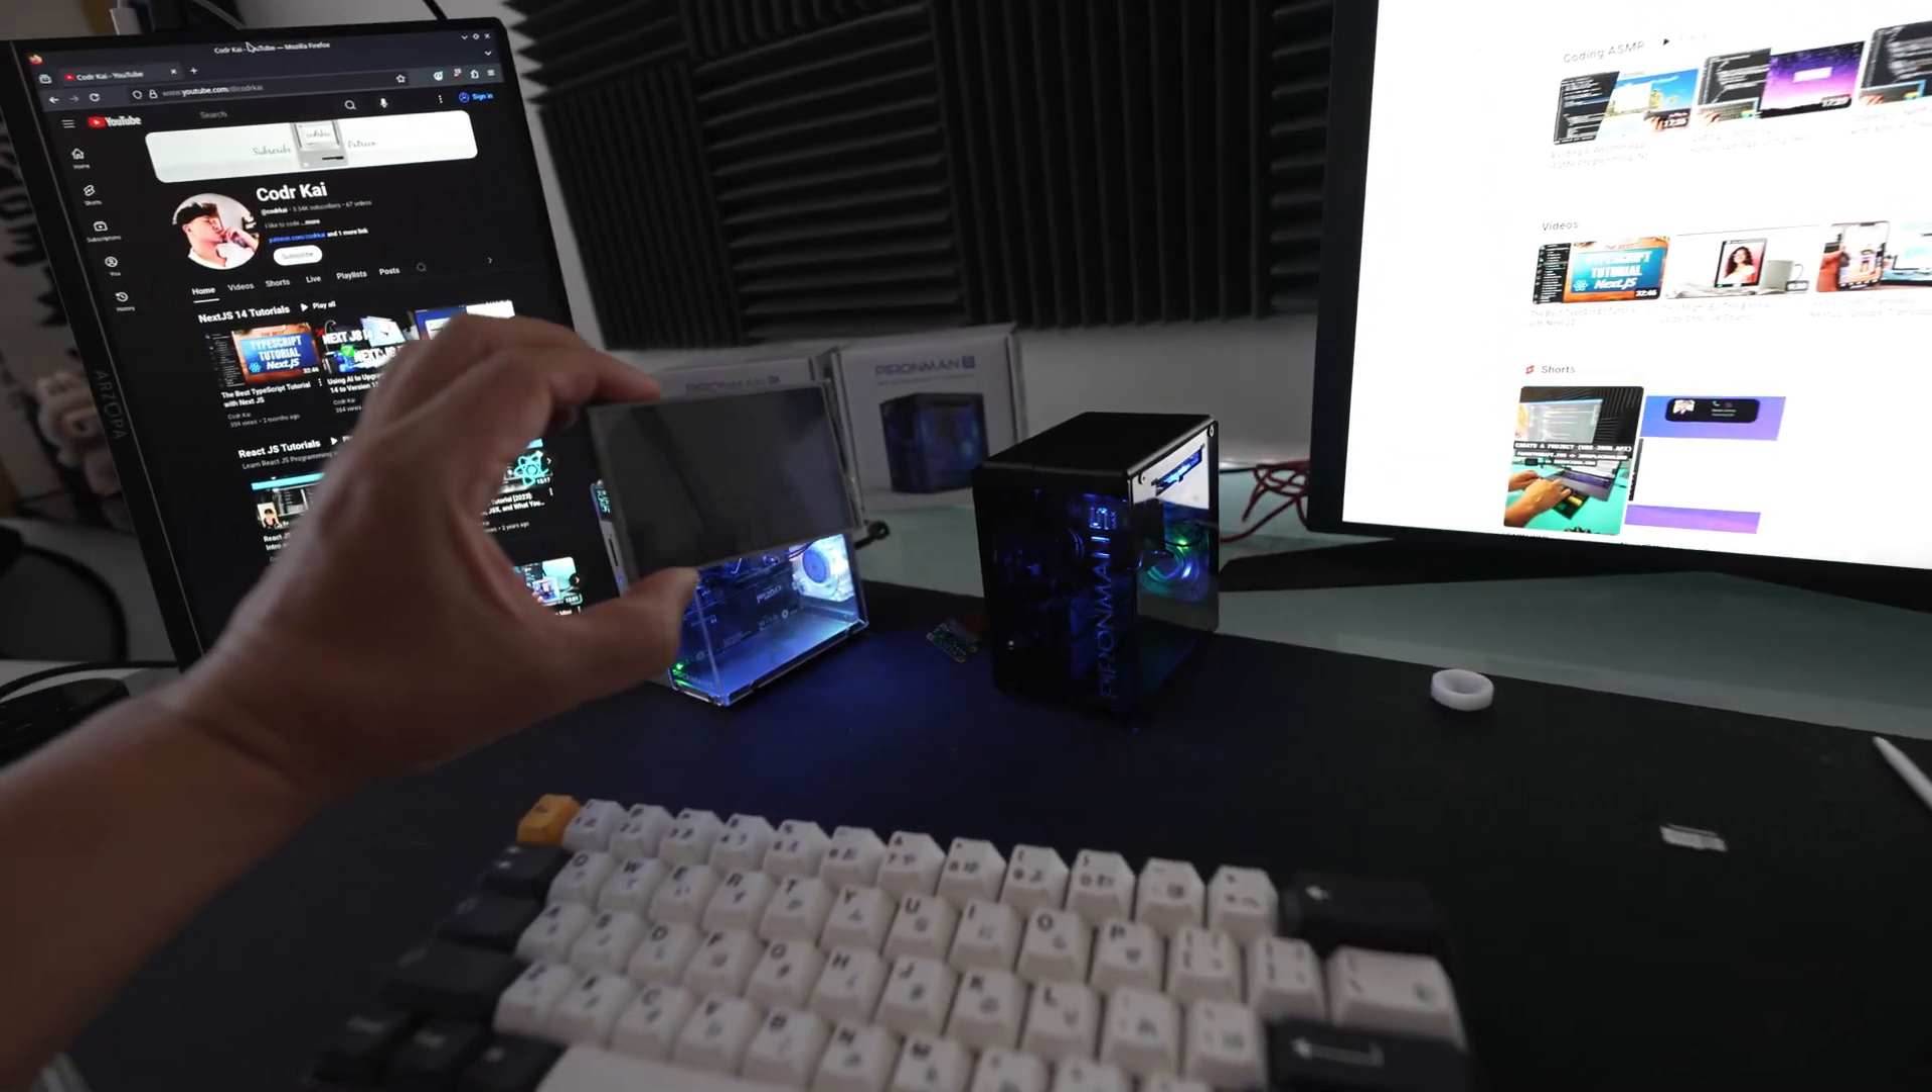I couldn't install this 3 .5 screen yet.